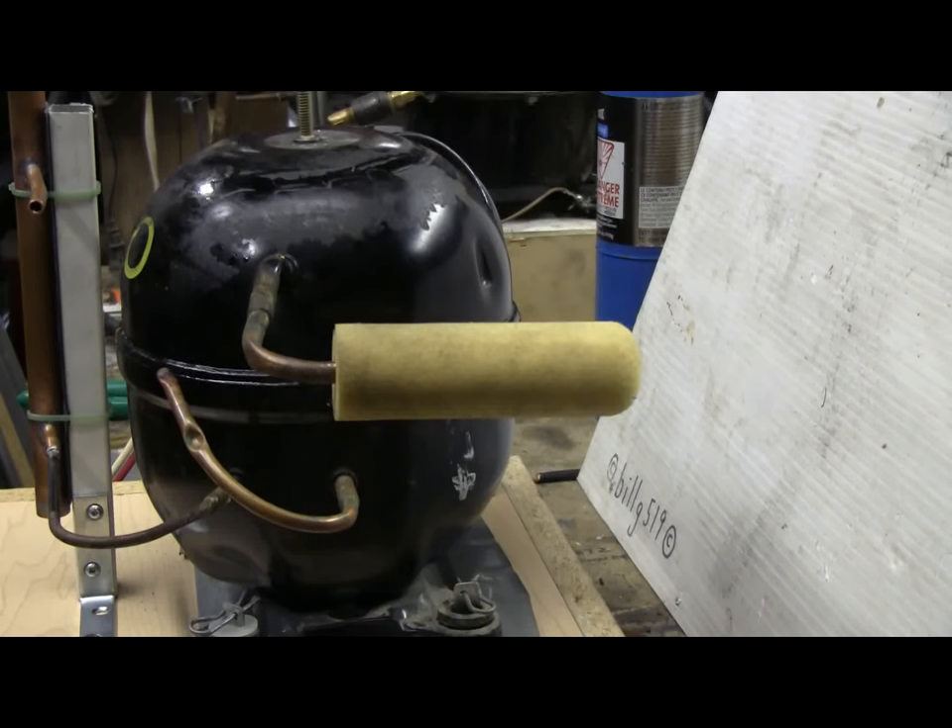I found a small paint roller that would just slip onto the end of the suction tube.